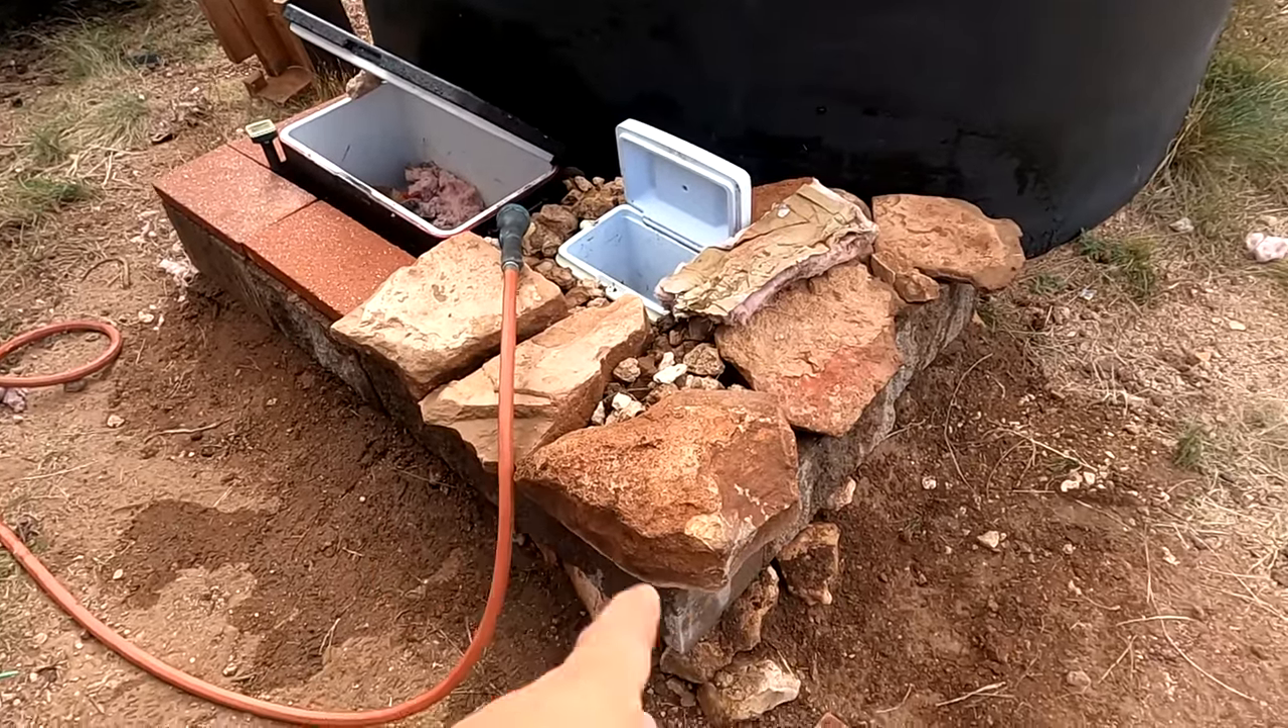We did run out of the top blocks, but ended up putting some of the natural stone that we have around on top.